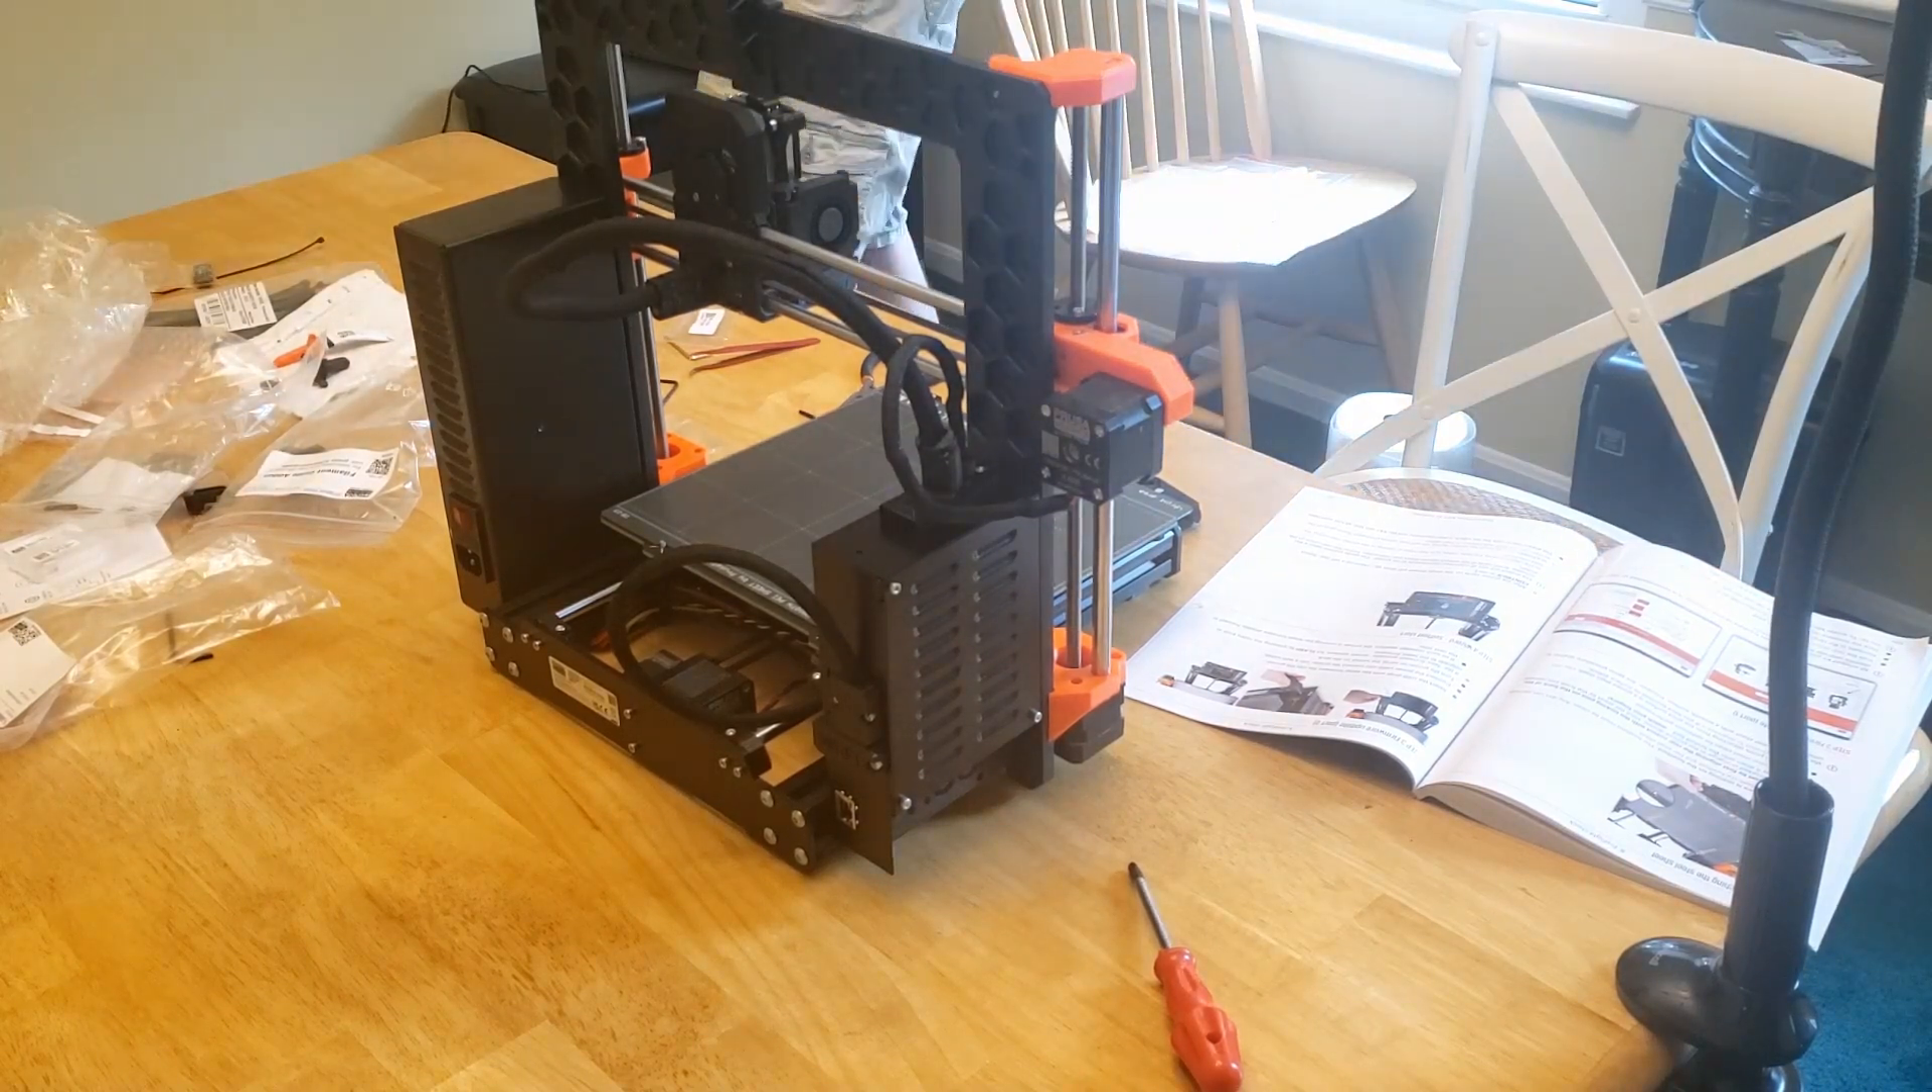And bam, two hours and 40 minutes later, the printer is fully assembled.